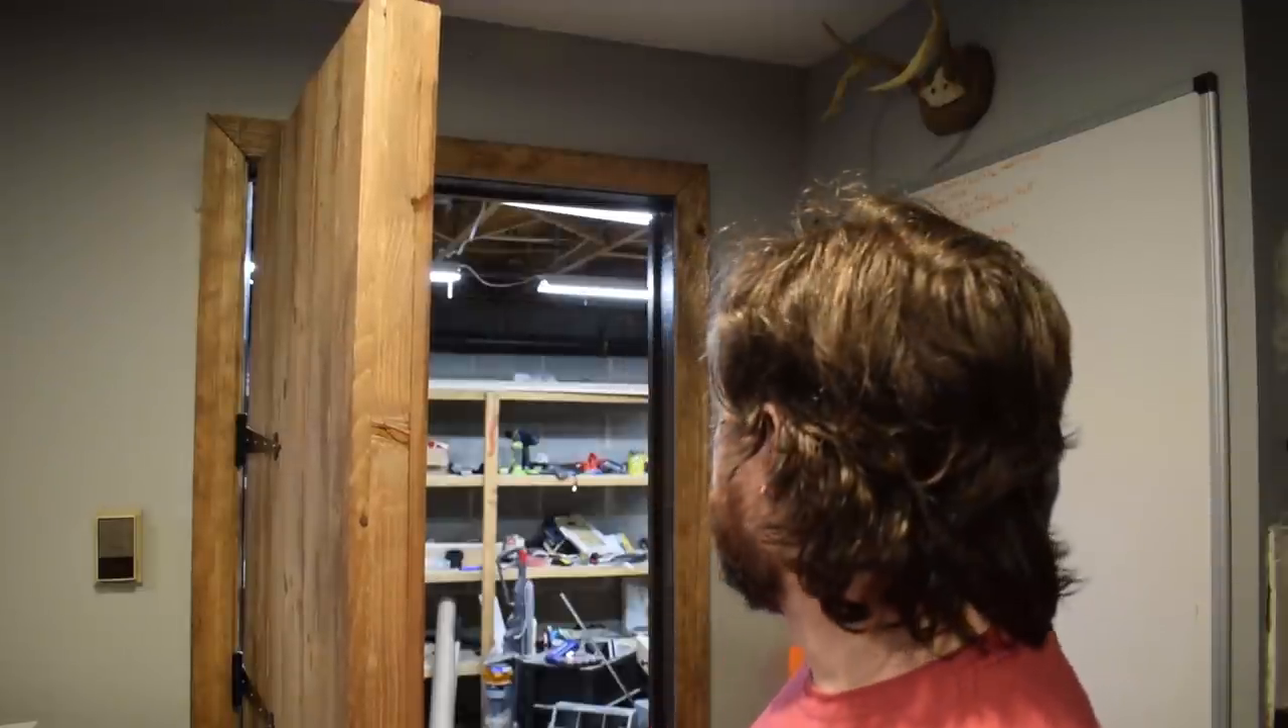All right, folks, as you can see, I have finished putting the trim around the door, top, bottom, or top and sides, rather.